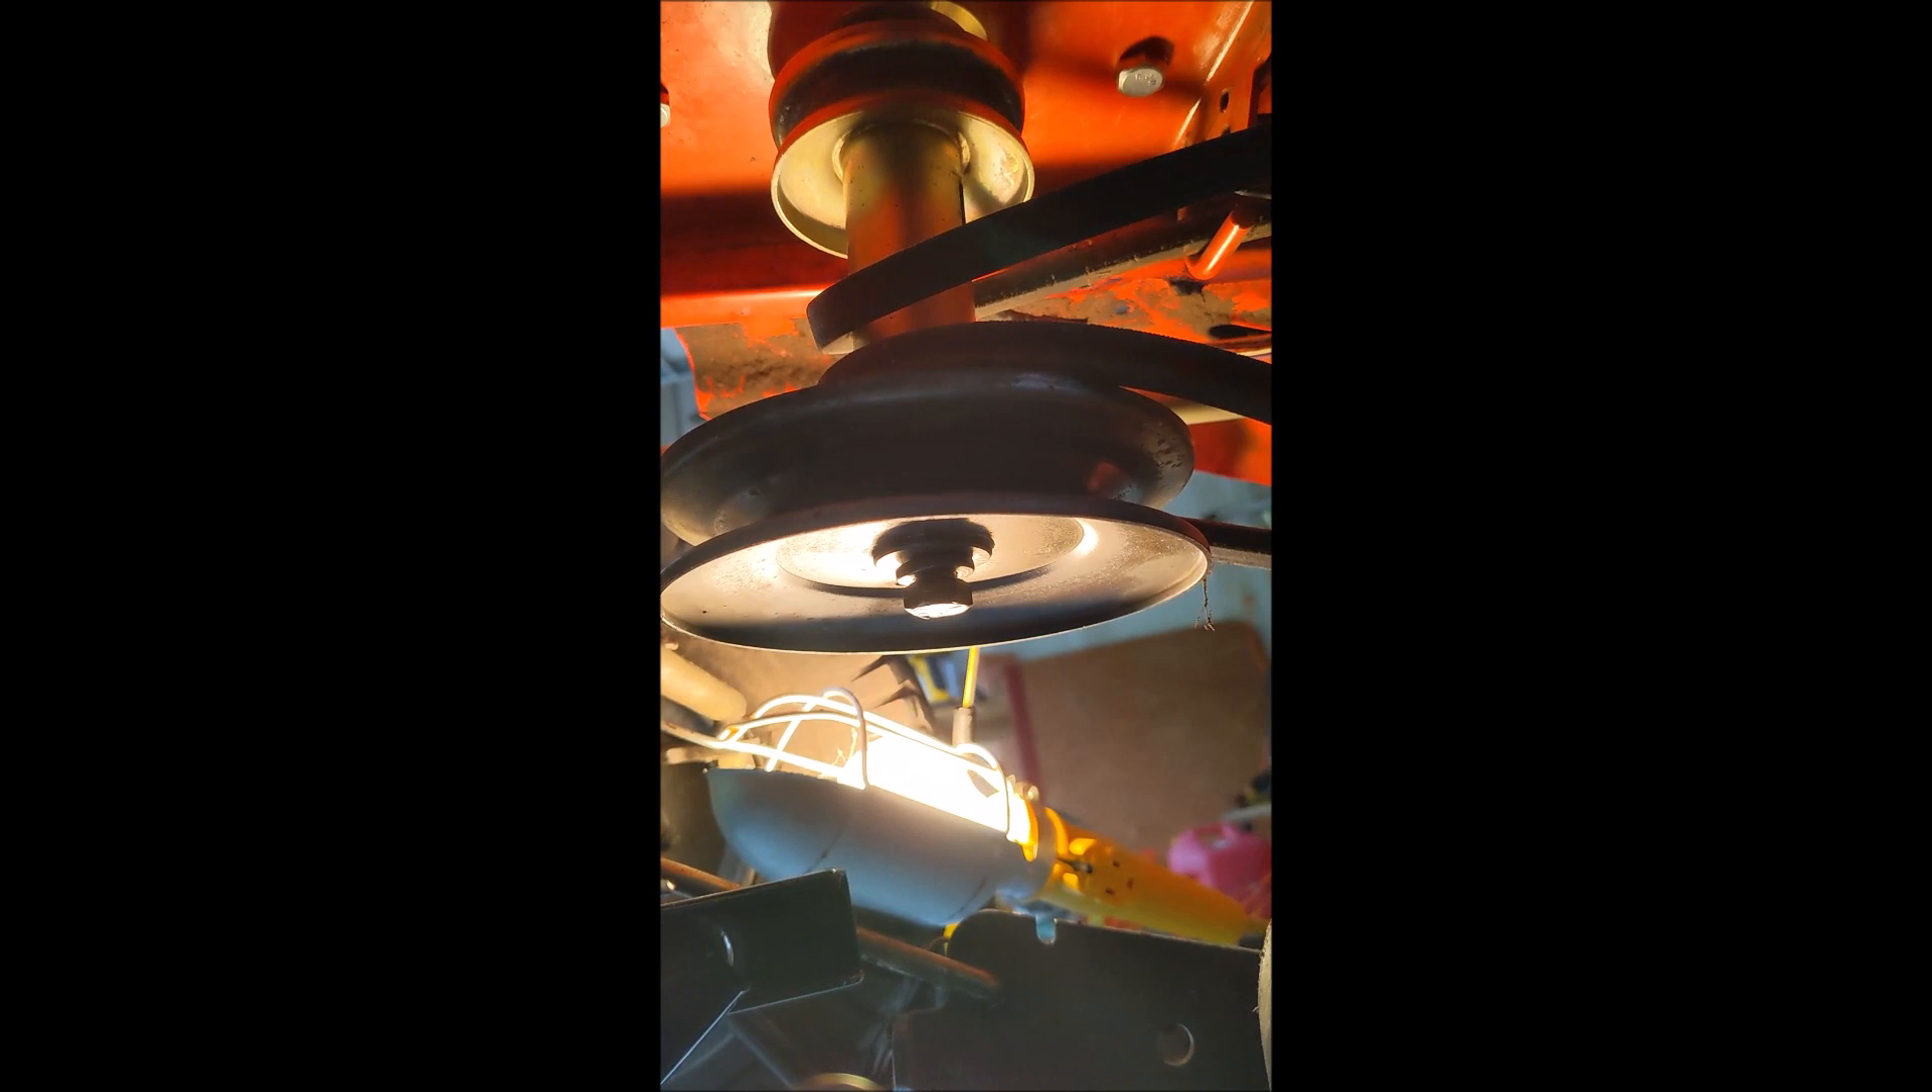So here's our pulley back in place.